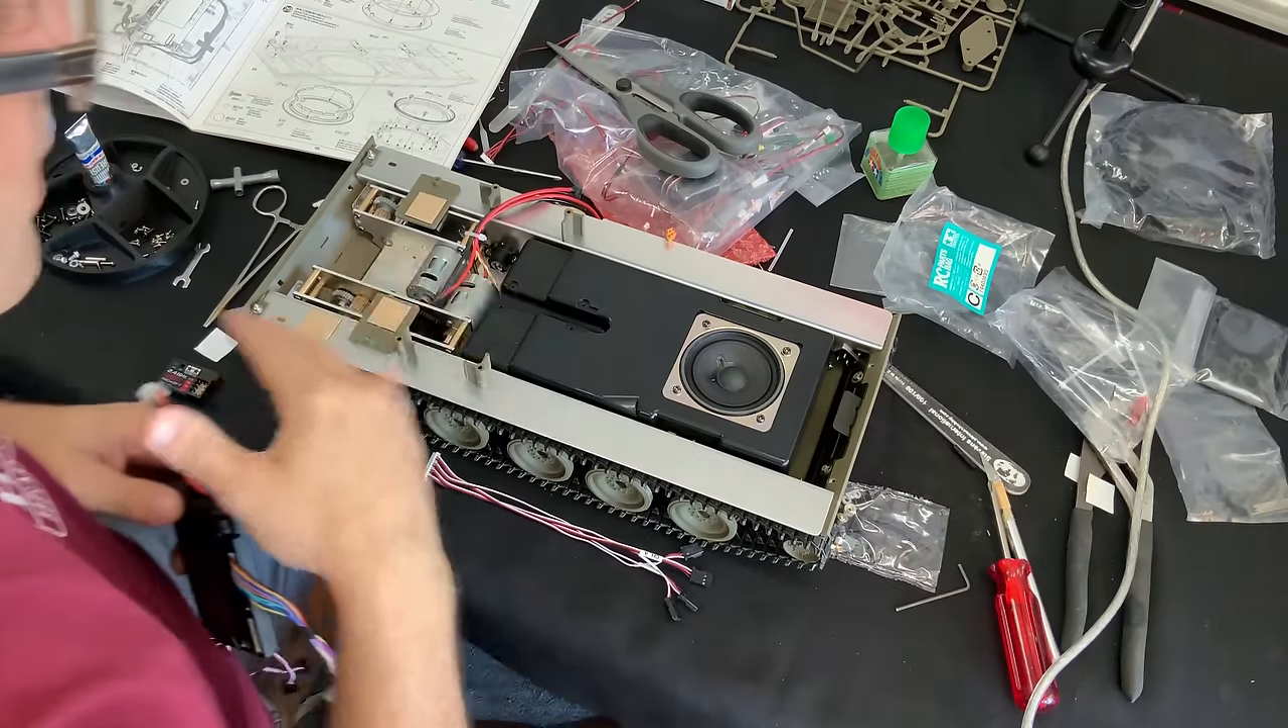Sound system is now in.